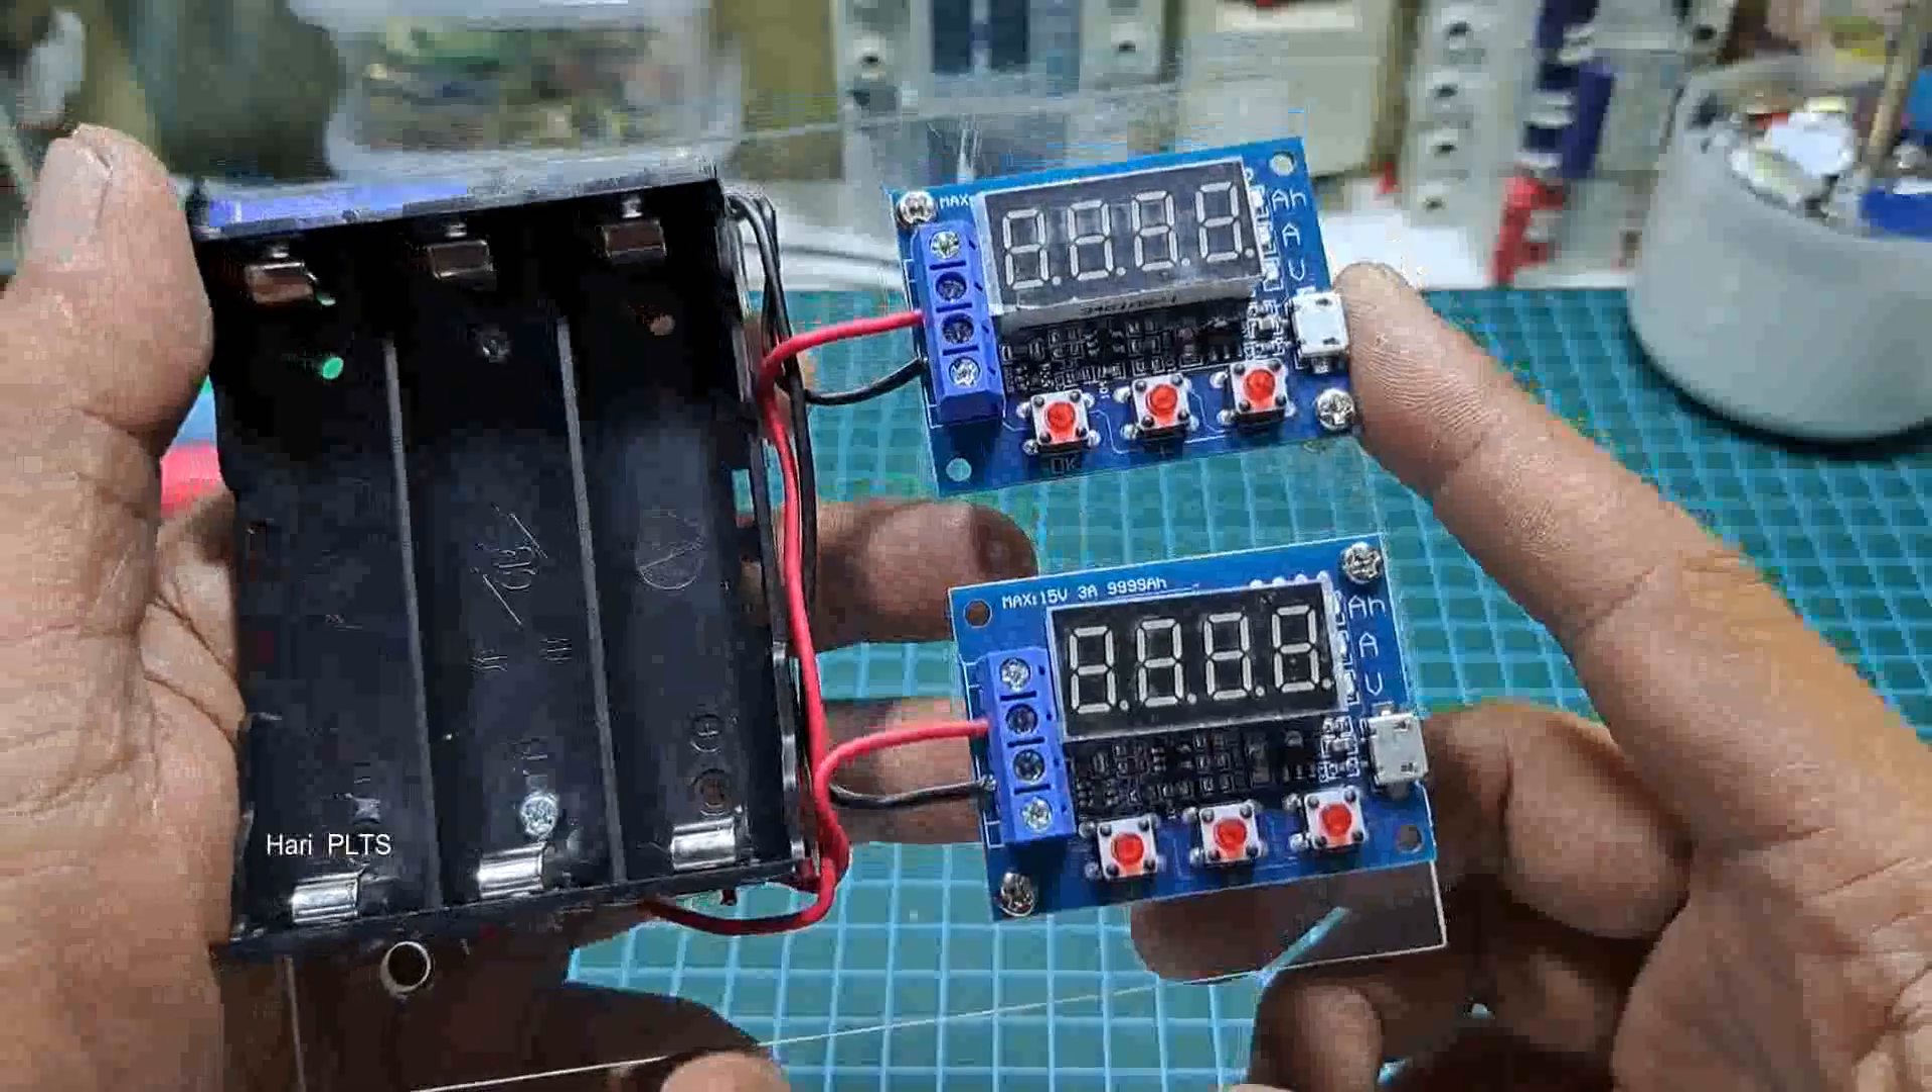Jadi sudah dipasang ya Slot baterai dan kabel plus minusnya.